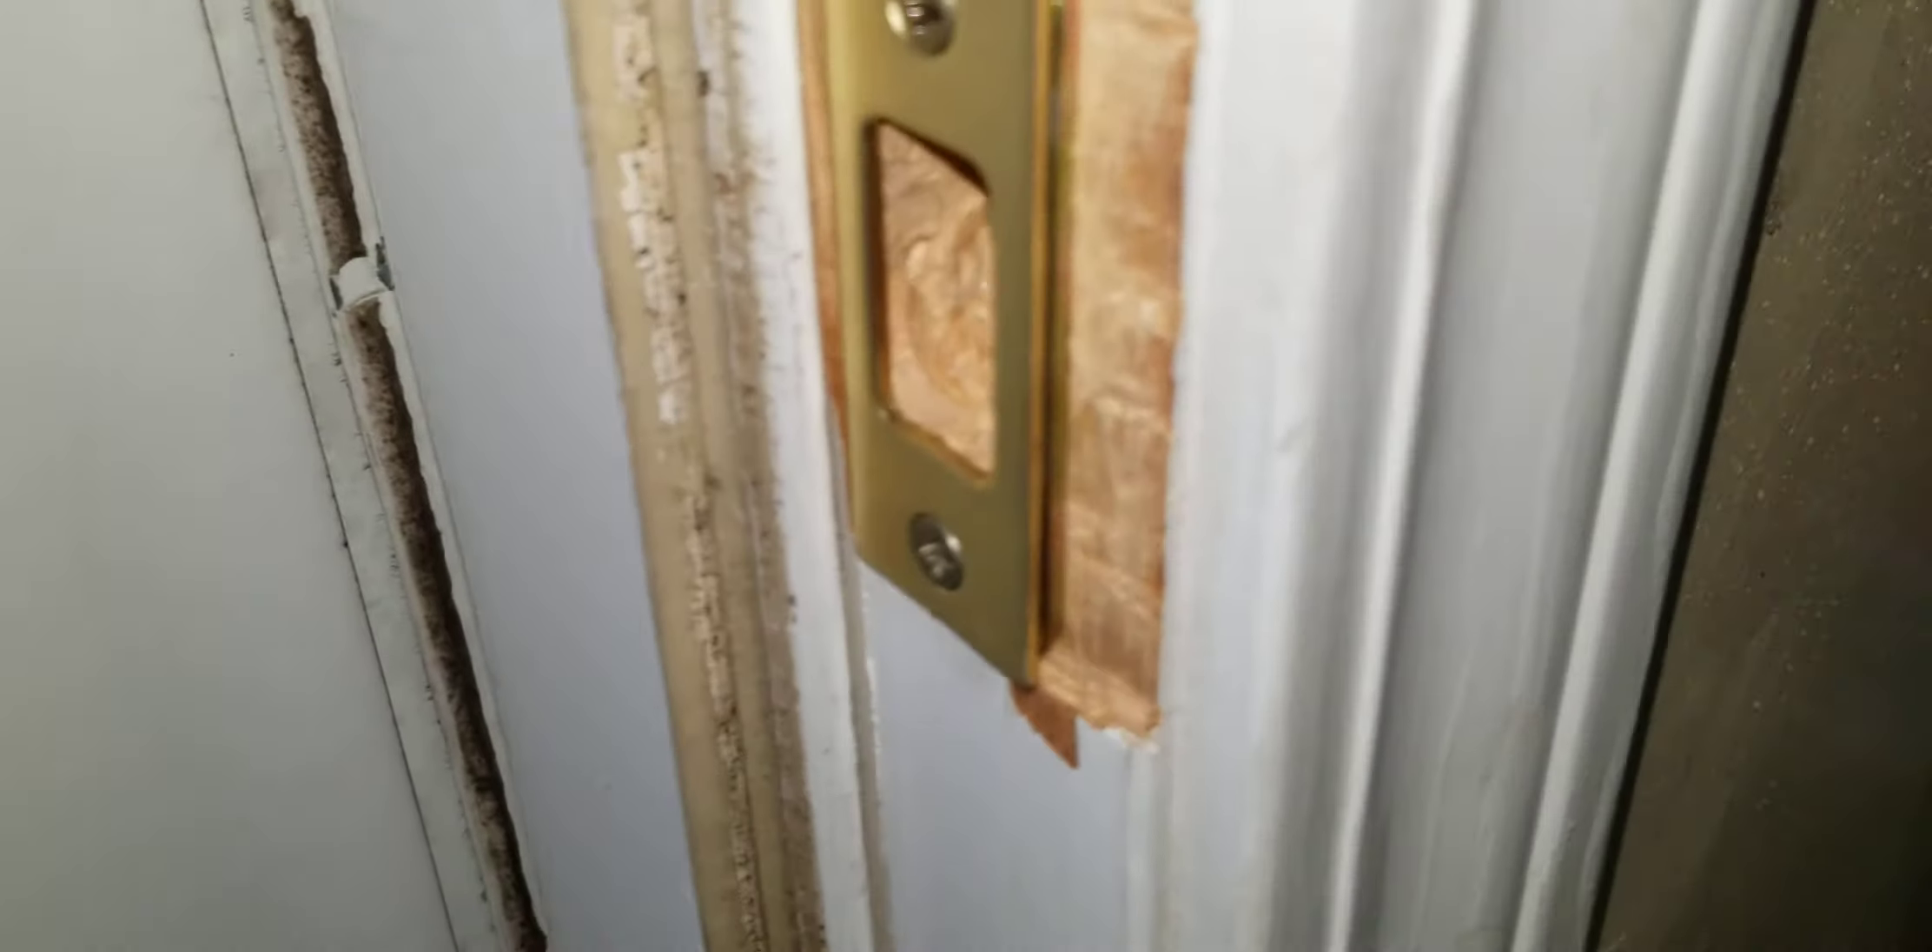Alright, the striker plate's installed. See the double plate's there for security.